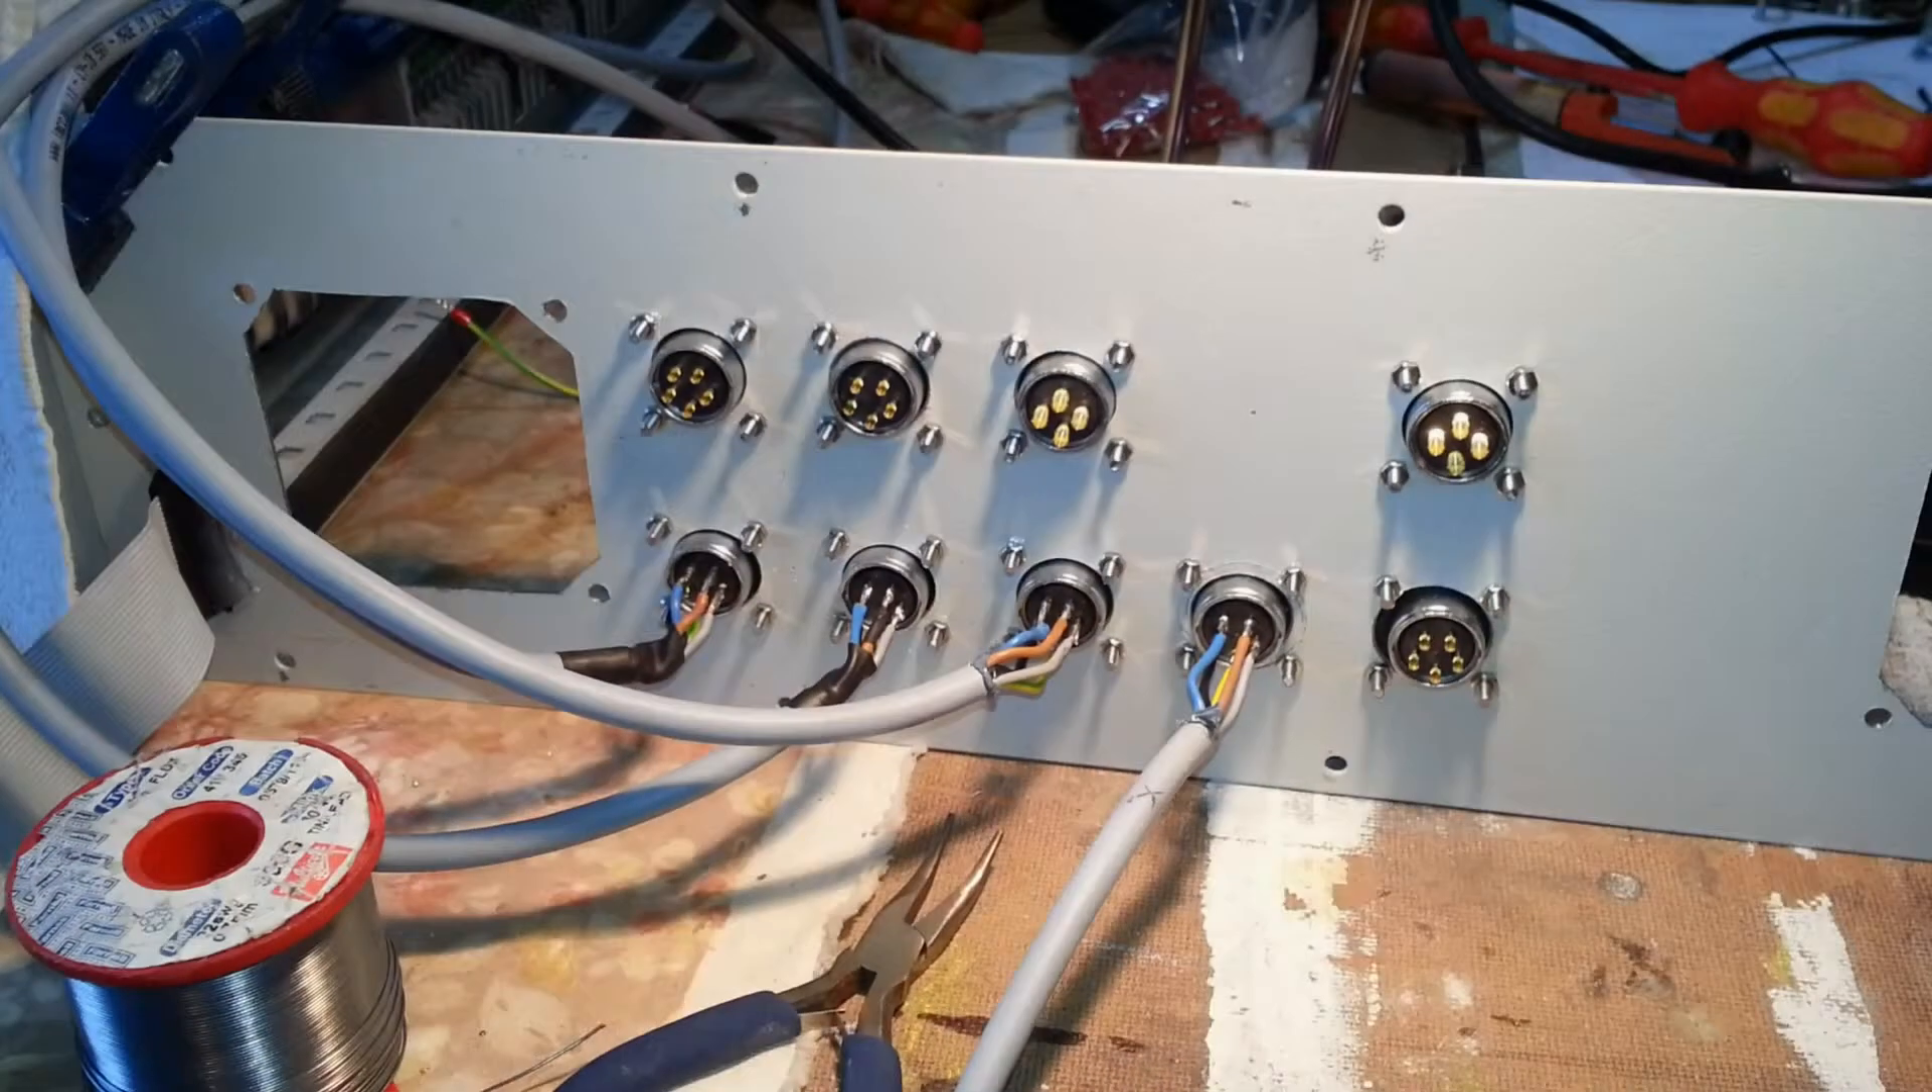So that's the four stepper cables done, I've got to put a heat shrink on them yet.